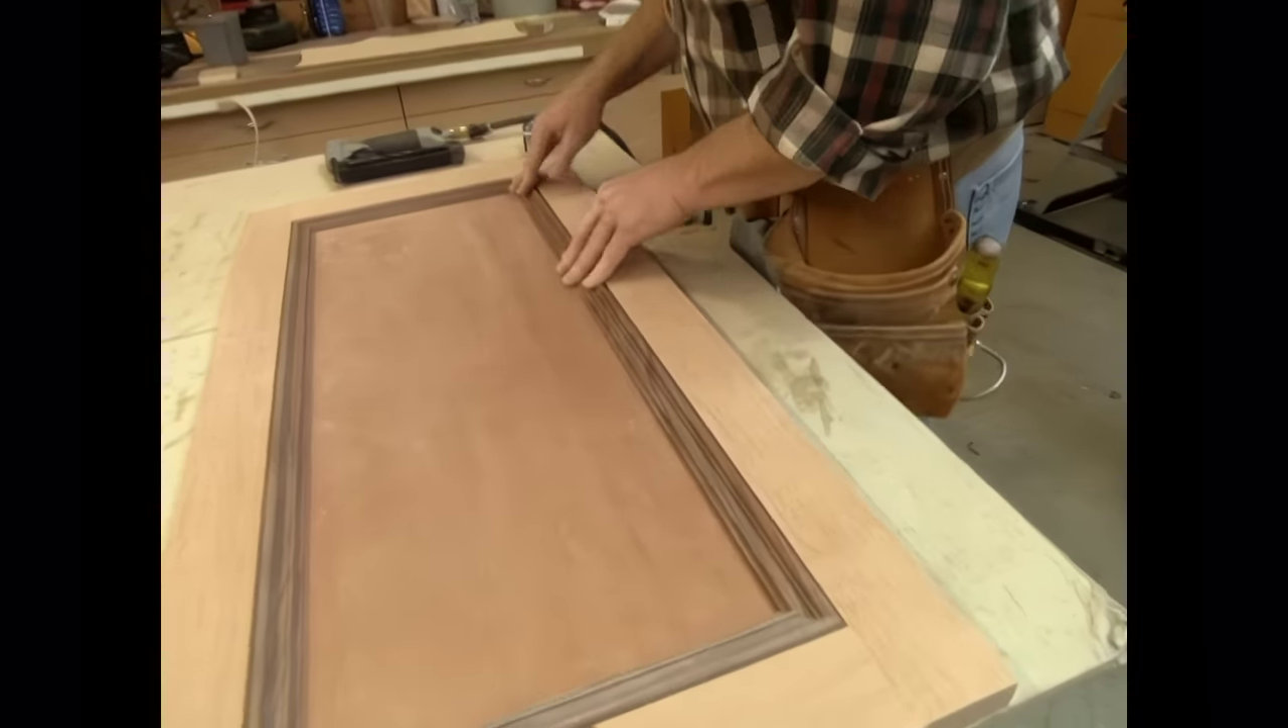With all the pieces fitted, I just set them in place, dry, no glue, and I'll secure them with some pin nails.